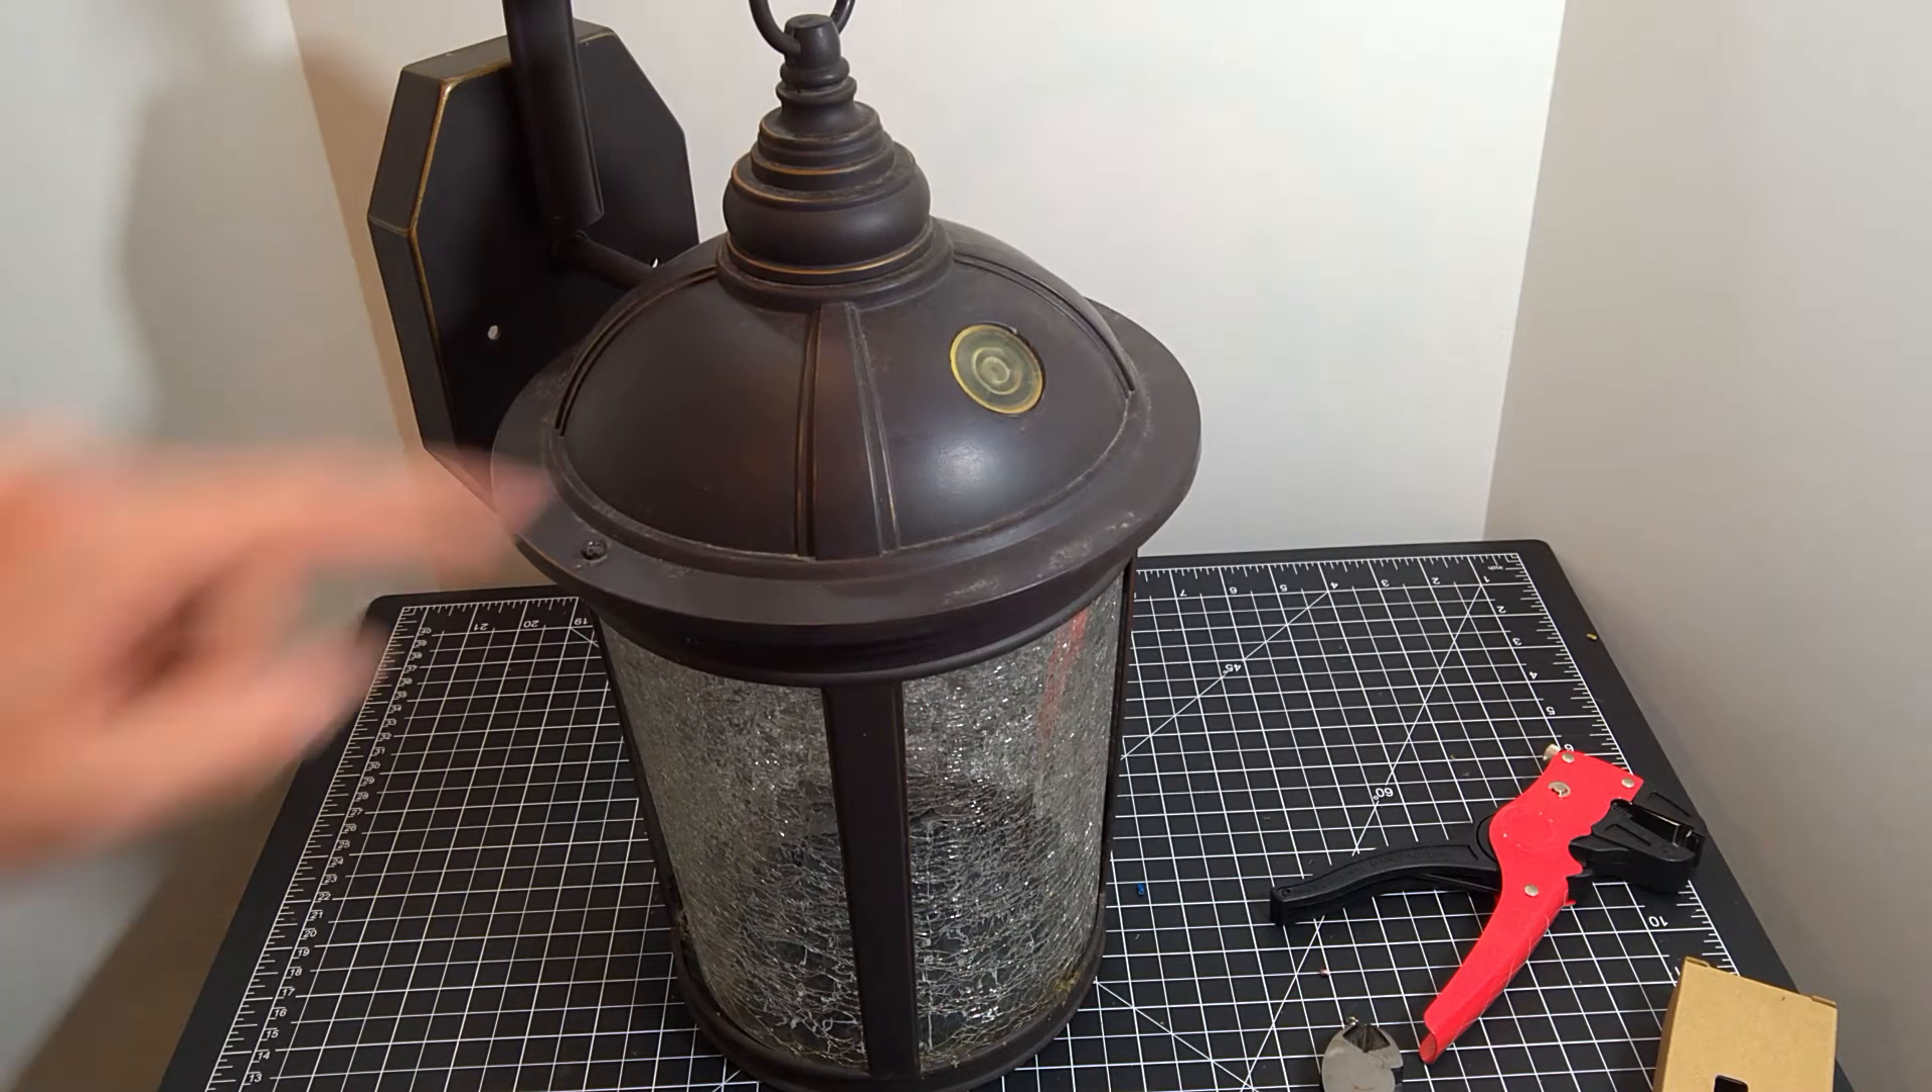We have a fully assembled lantern again.